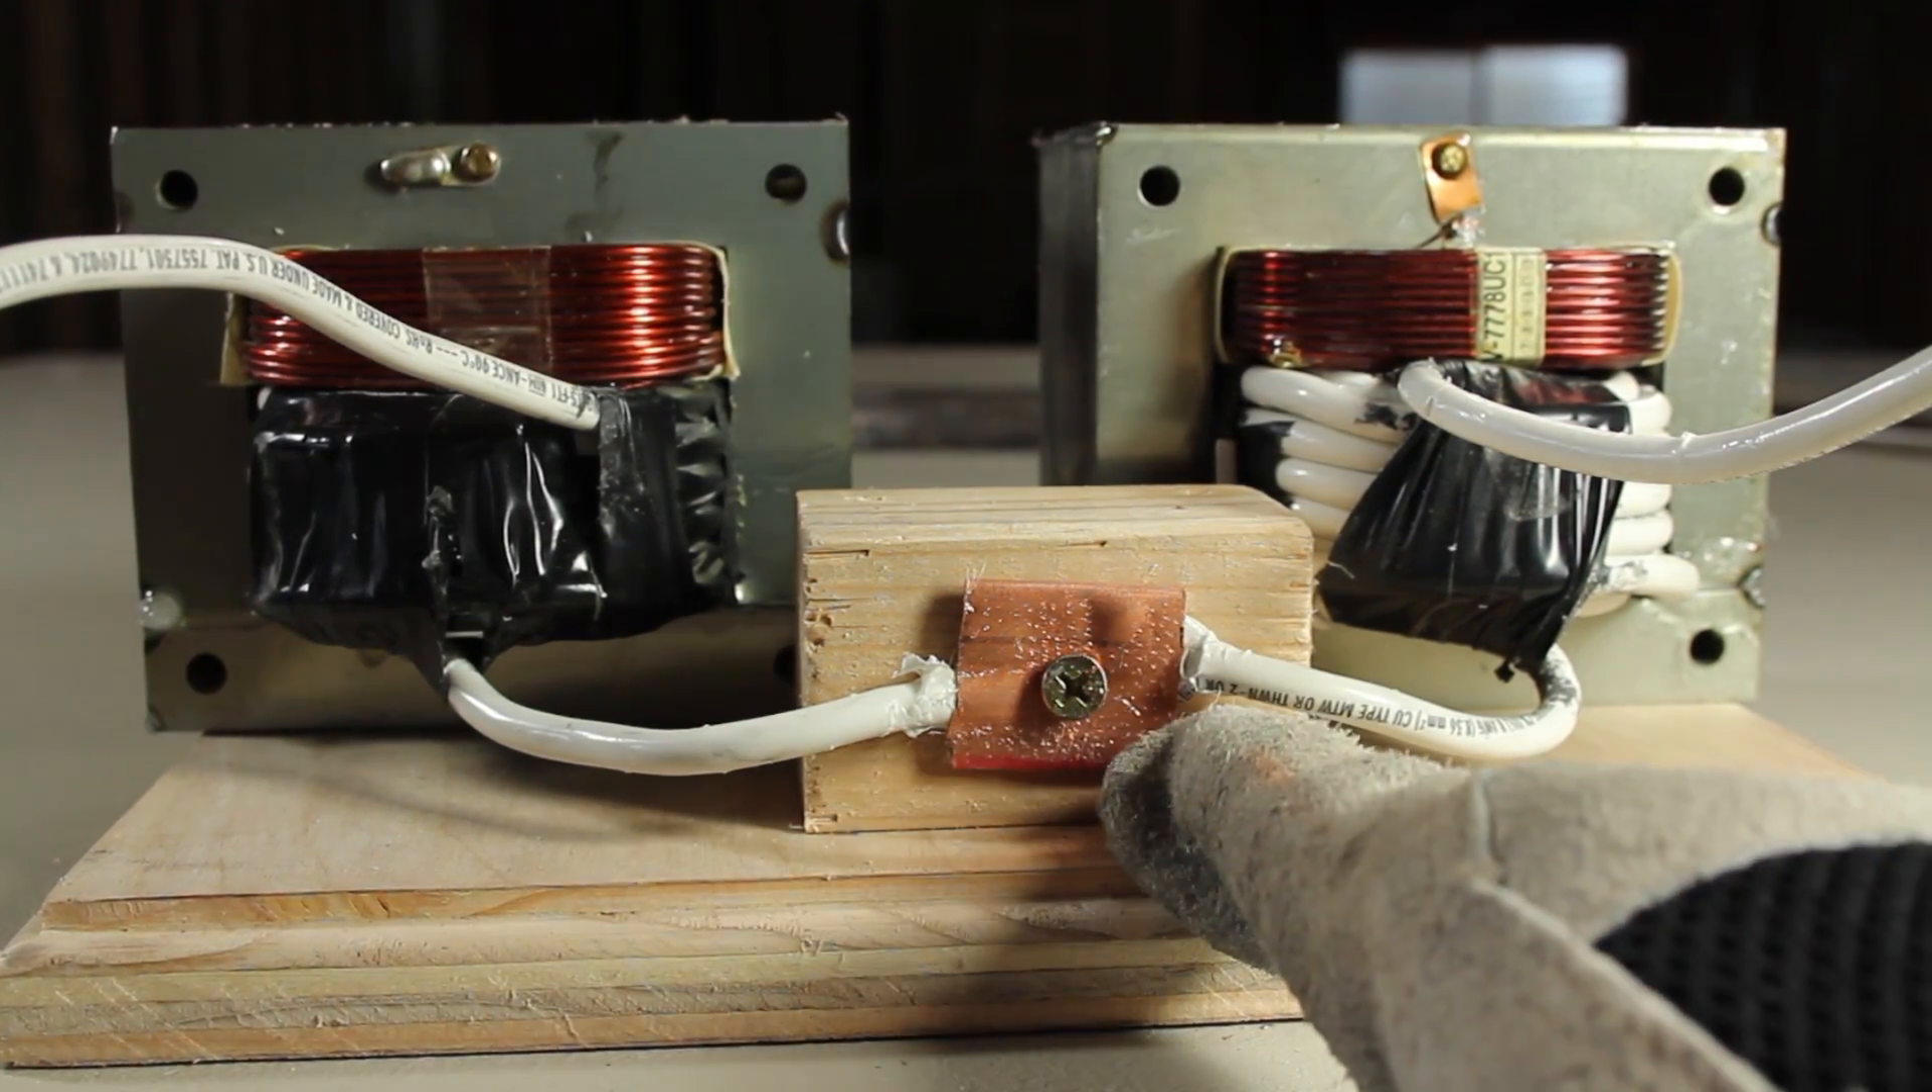You've probably noticed that I cut the cable in the middle, and crimped them to a common lug in the center.